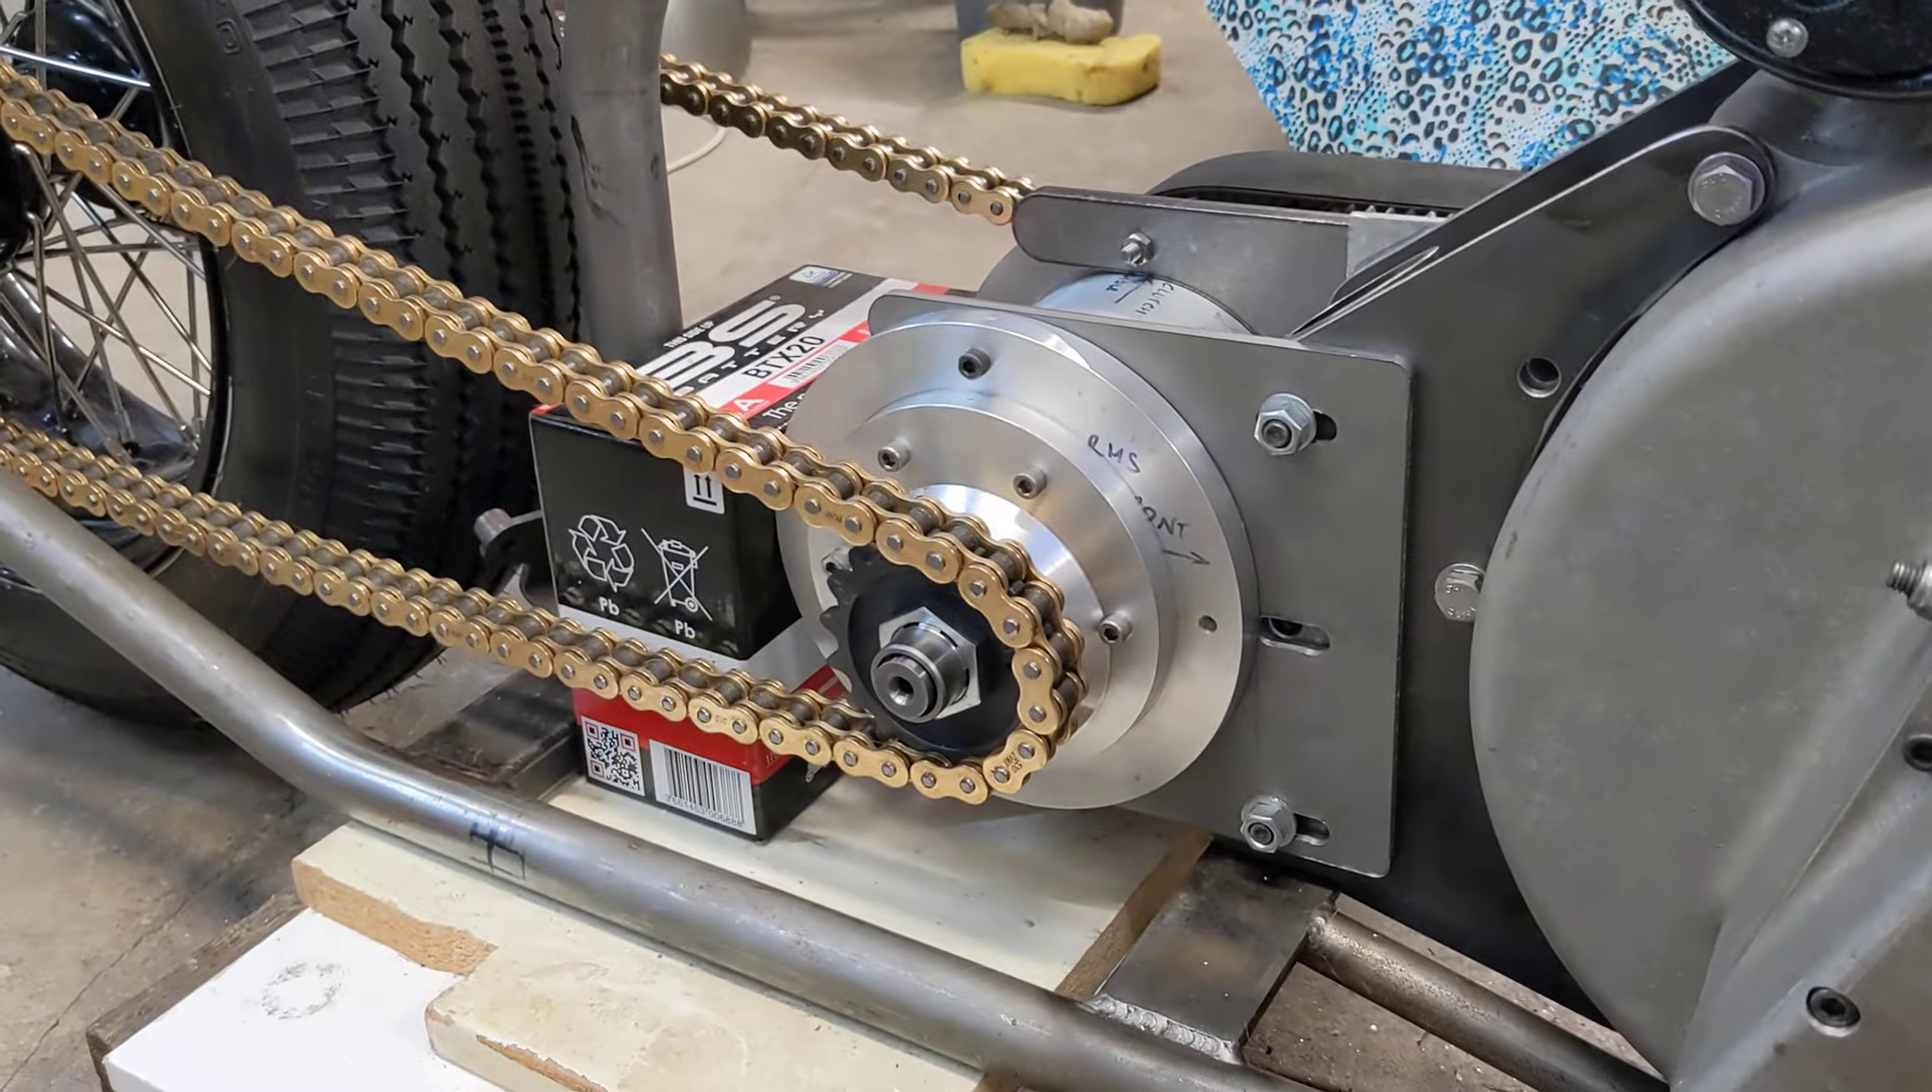This weekend we've done pretty good progress and we've managed to get the plates drilled and fitted that hold the gearbox in situ.